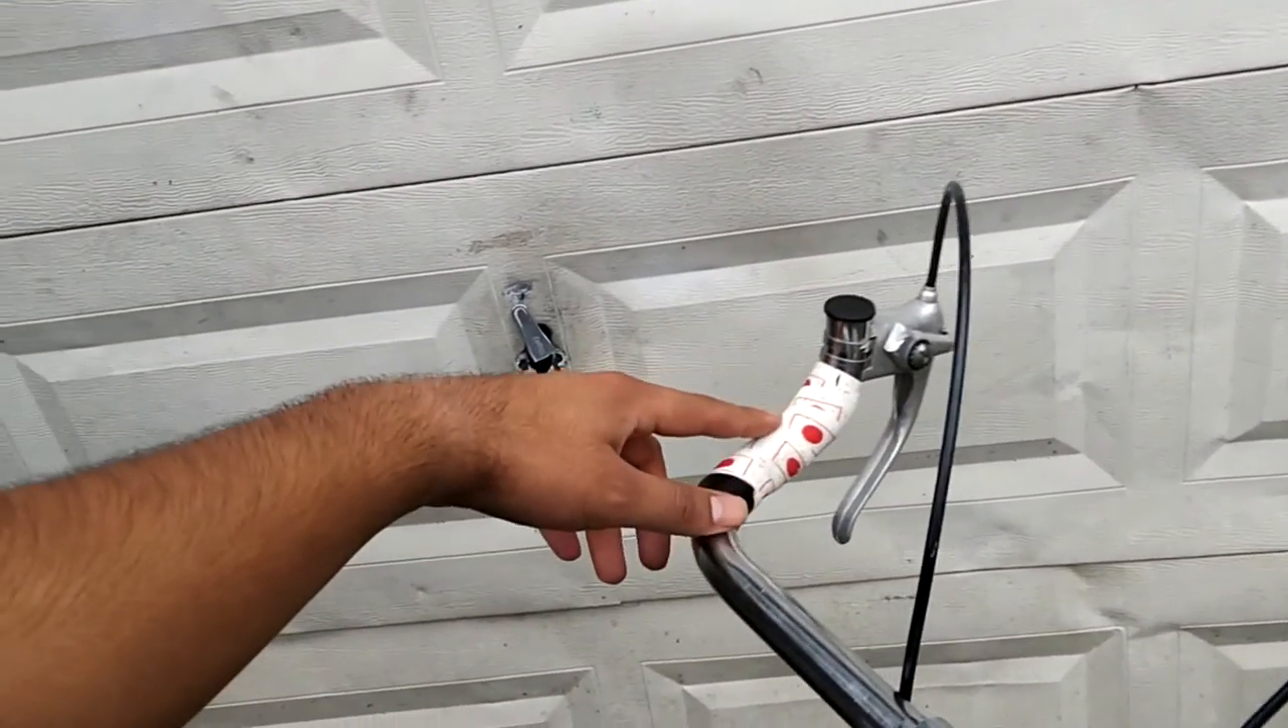And this is the end result after you finish installing the handlebar tape. This is the way it should look.